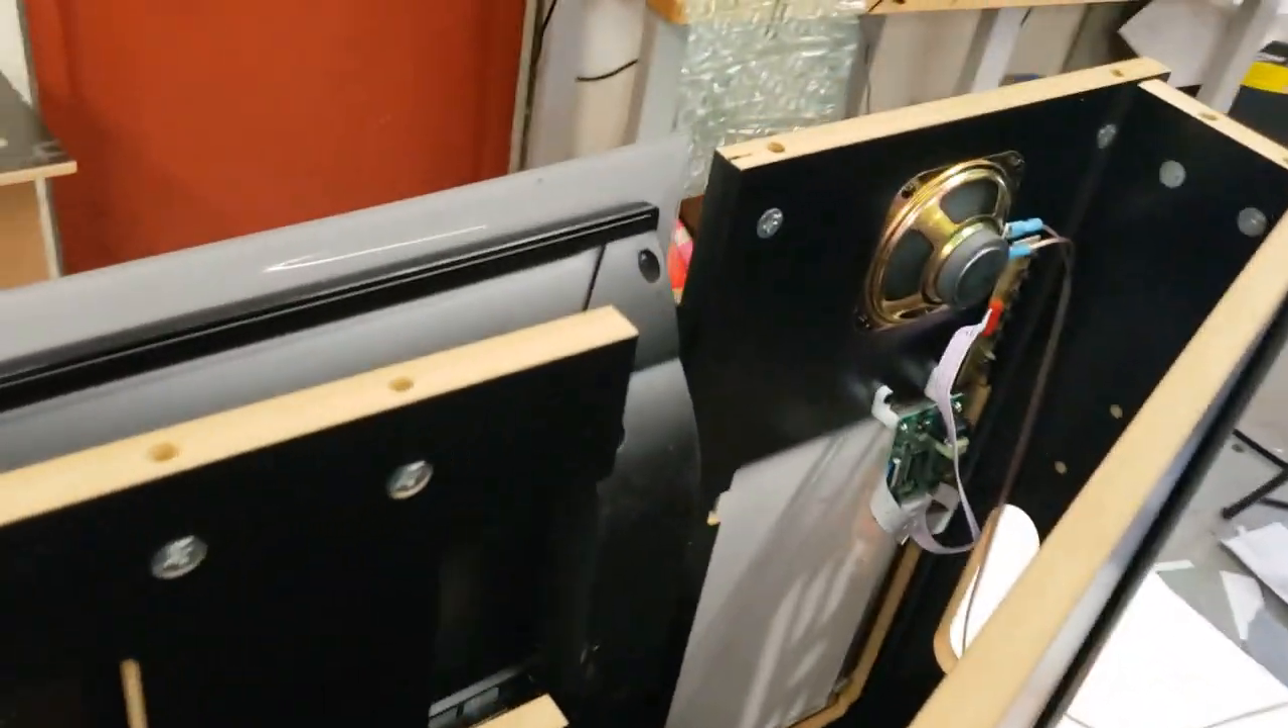So you can see I mounted the speaker board, uh, down there.